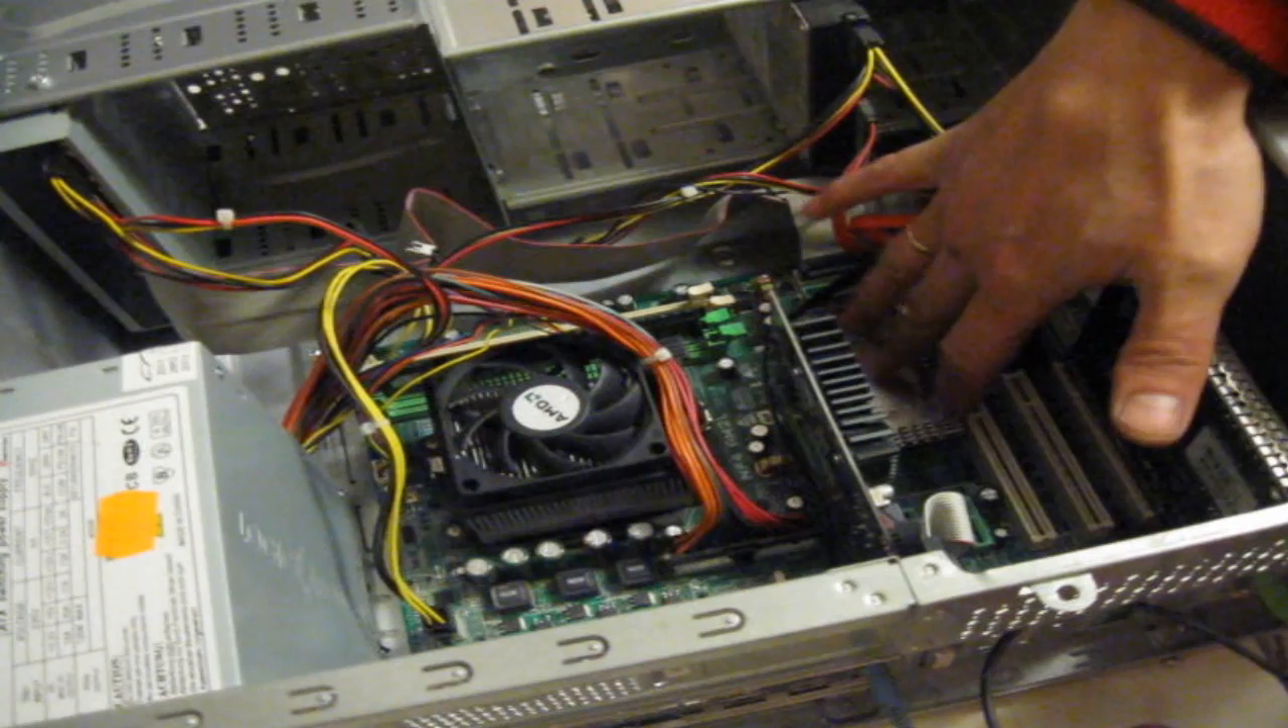Ну вот материнская плата установлена в системный блок.